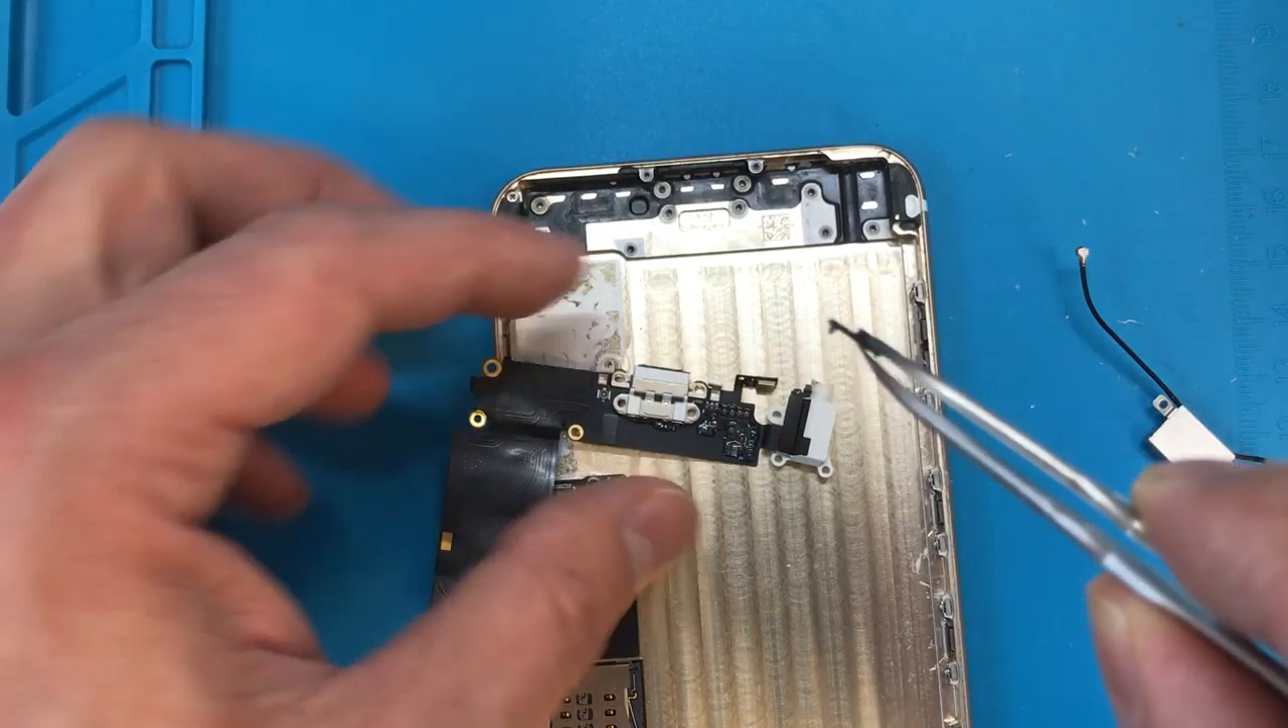I usually don't reconnect the antenna wire just yet you can see I've just set it off there to the side because it usually ends up just getting in the way and being difficult.